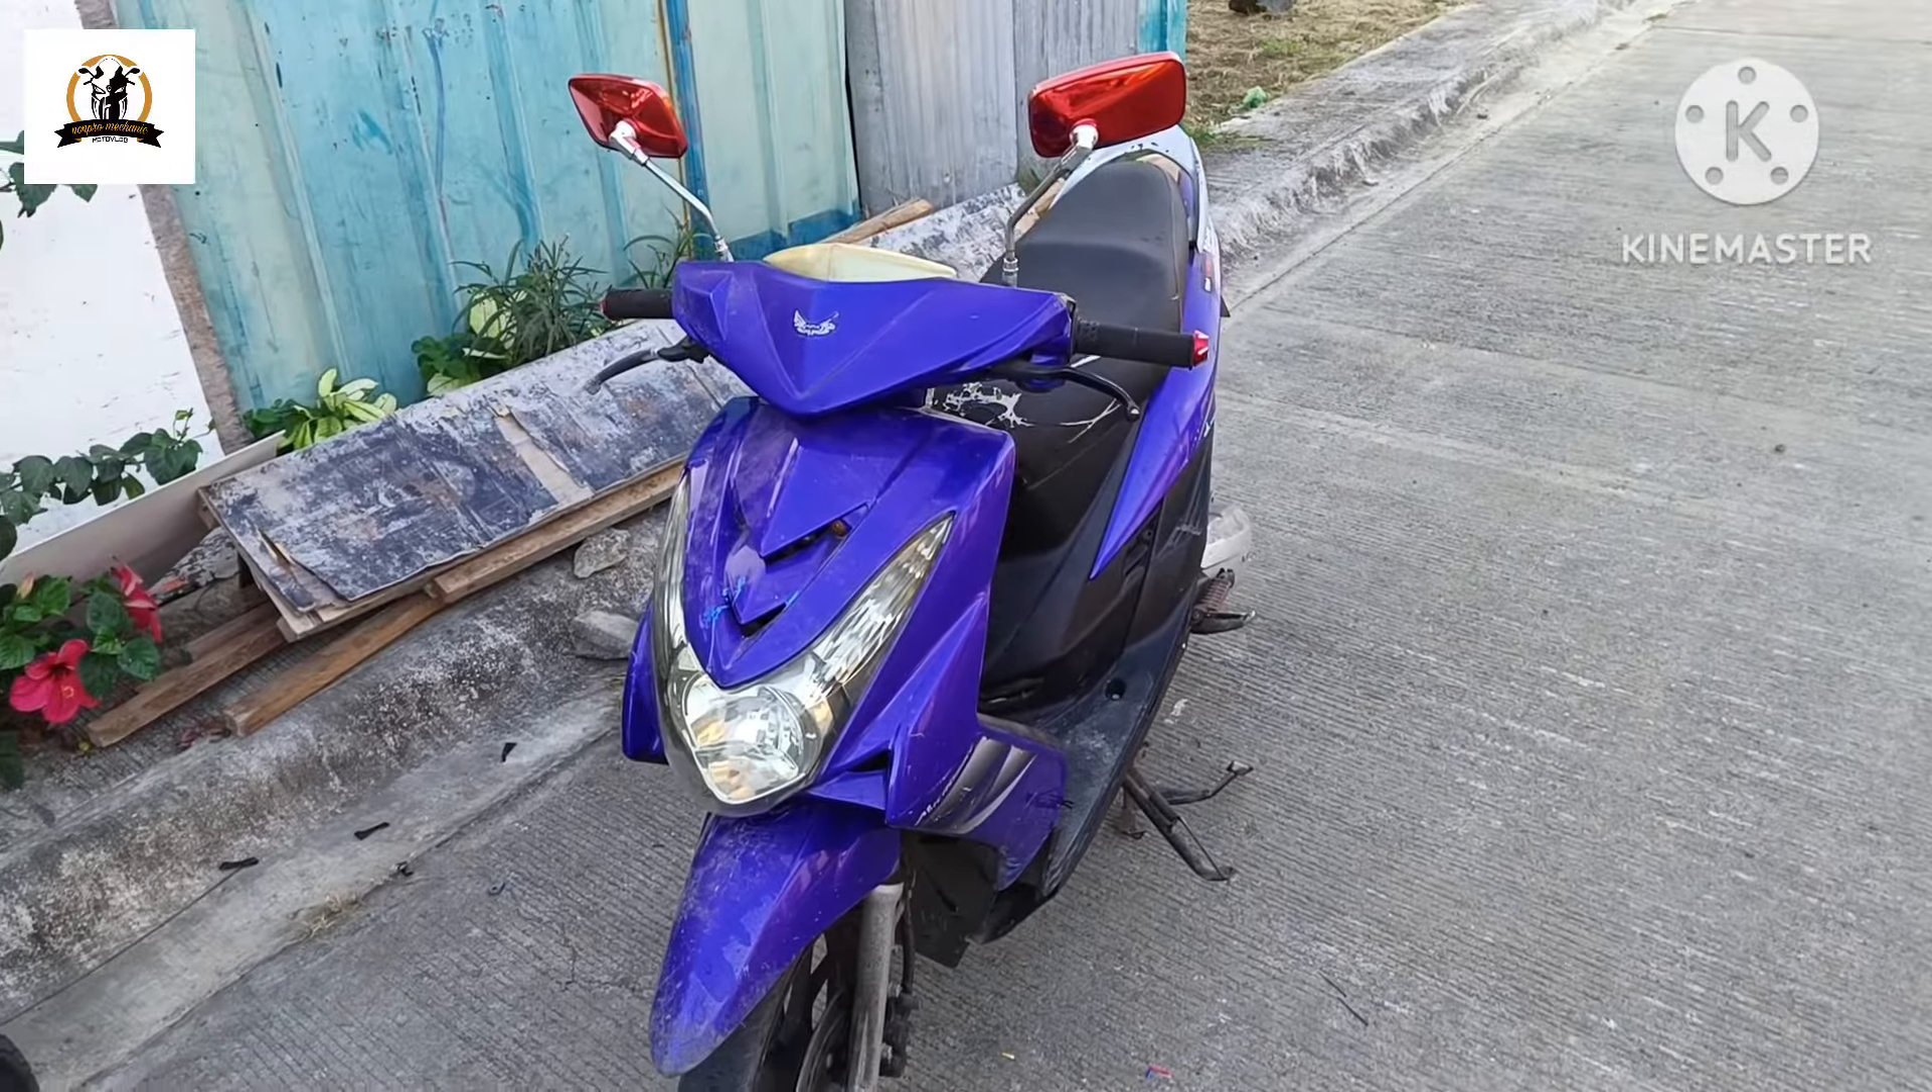Naikabit na rin po natin yung ating headlight. Lahat ng kaha, naikabit na po natin.